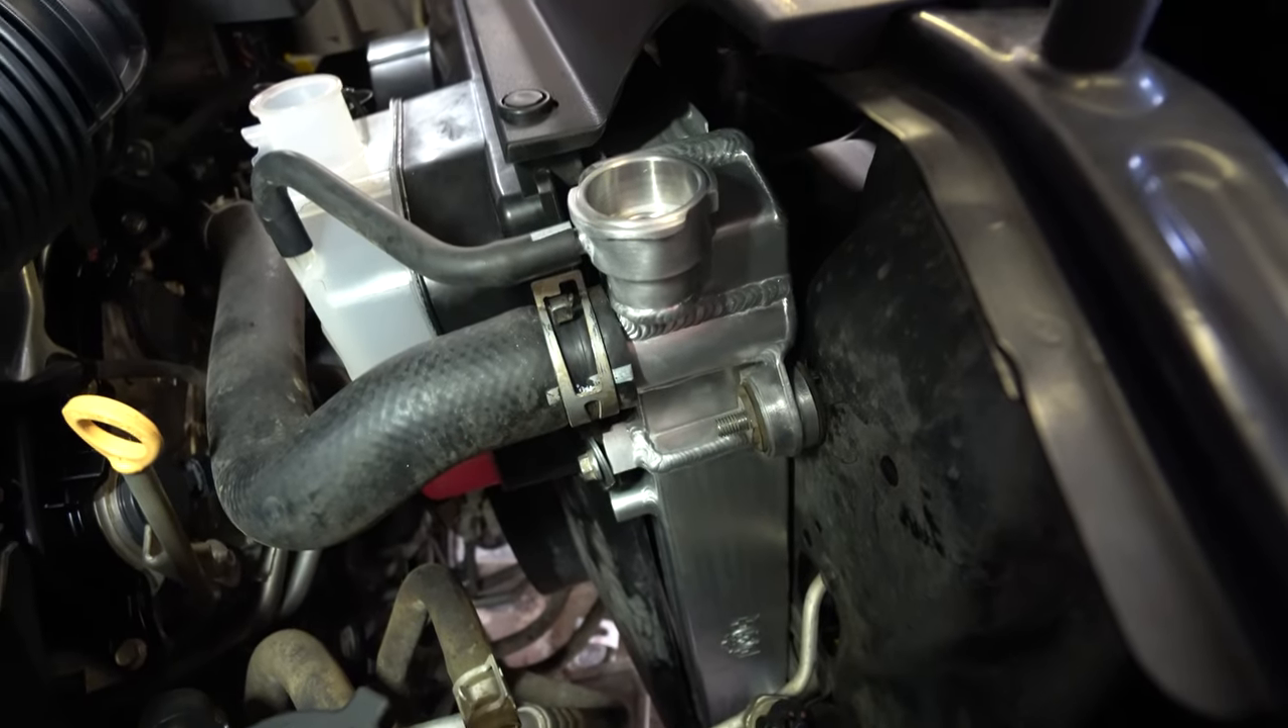Engine bay looks pretty much back to normal besides this big boy radiator that's now installed.